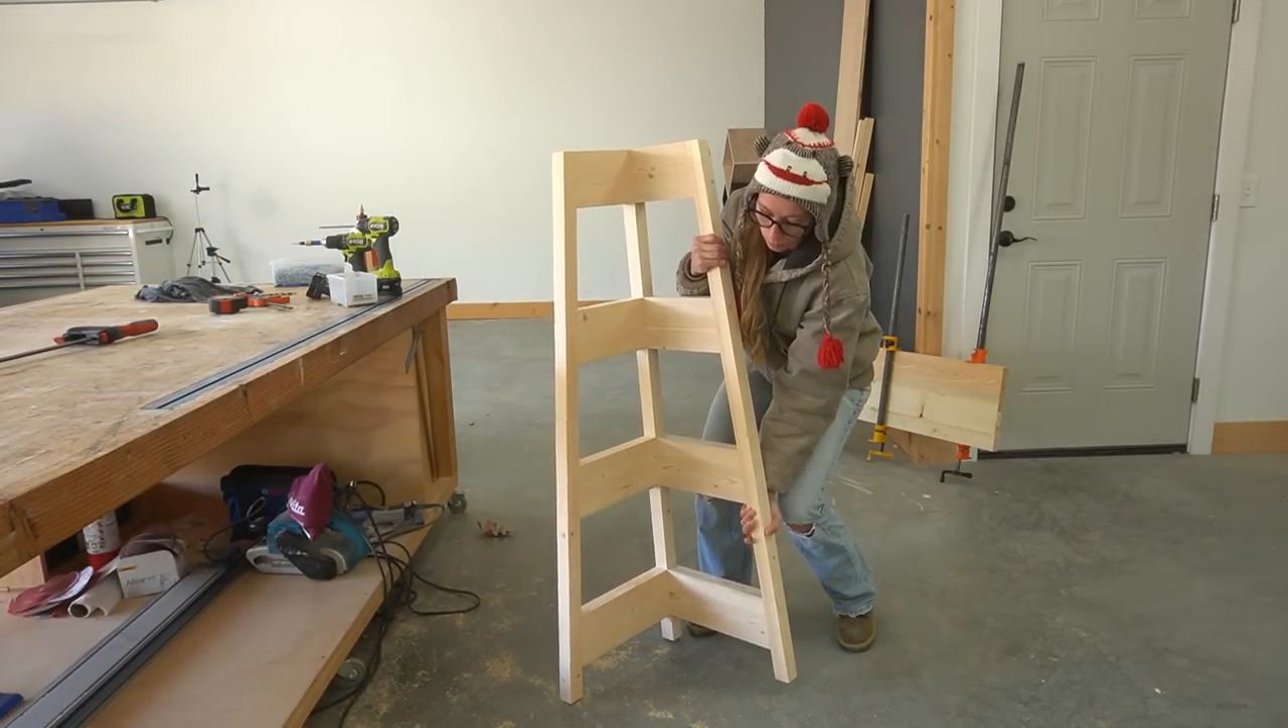Once the frame was assembled, all that was left was adding the shelves.